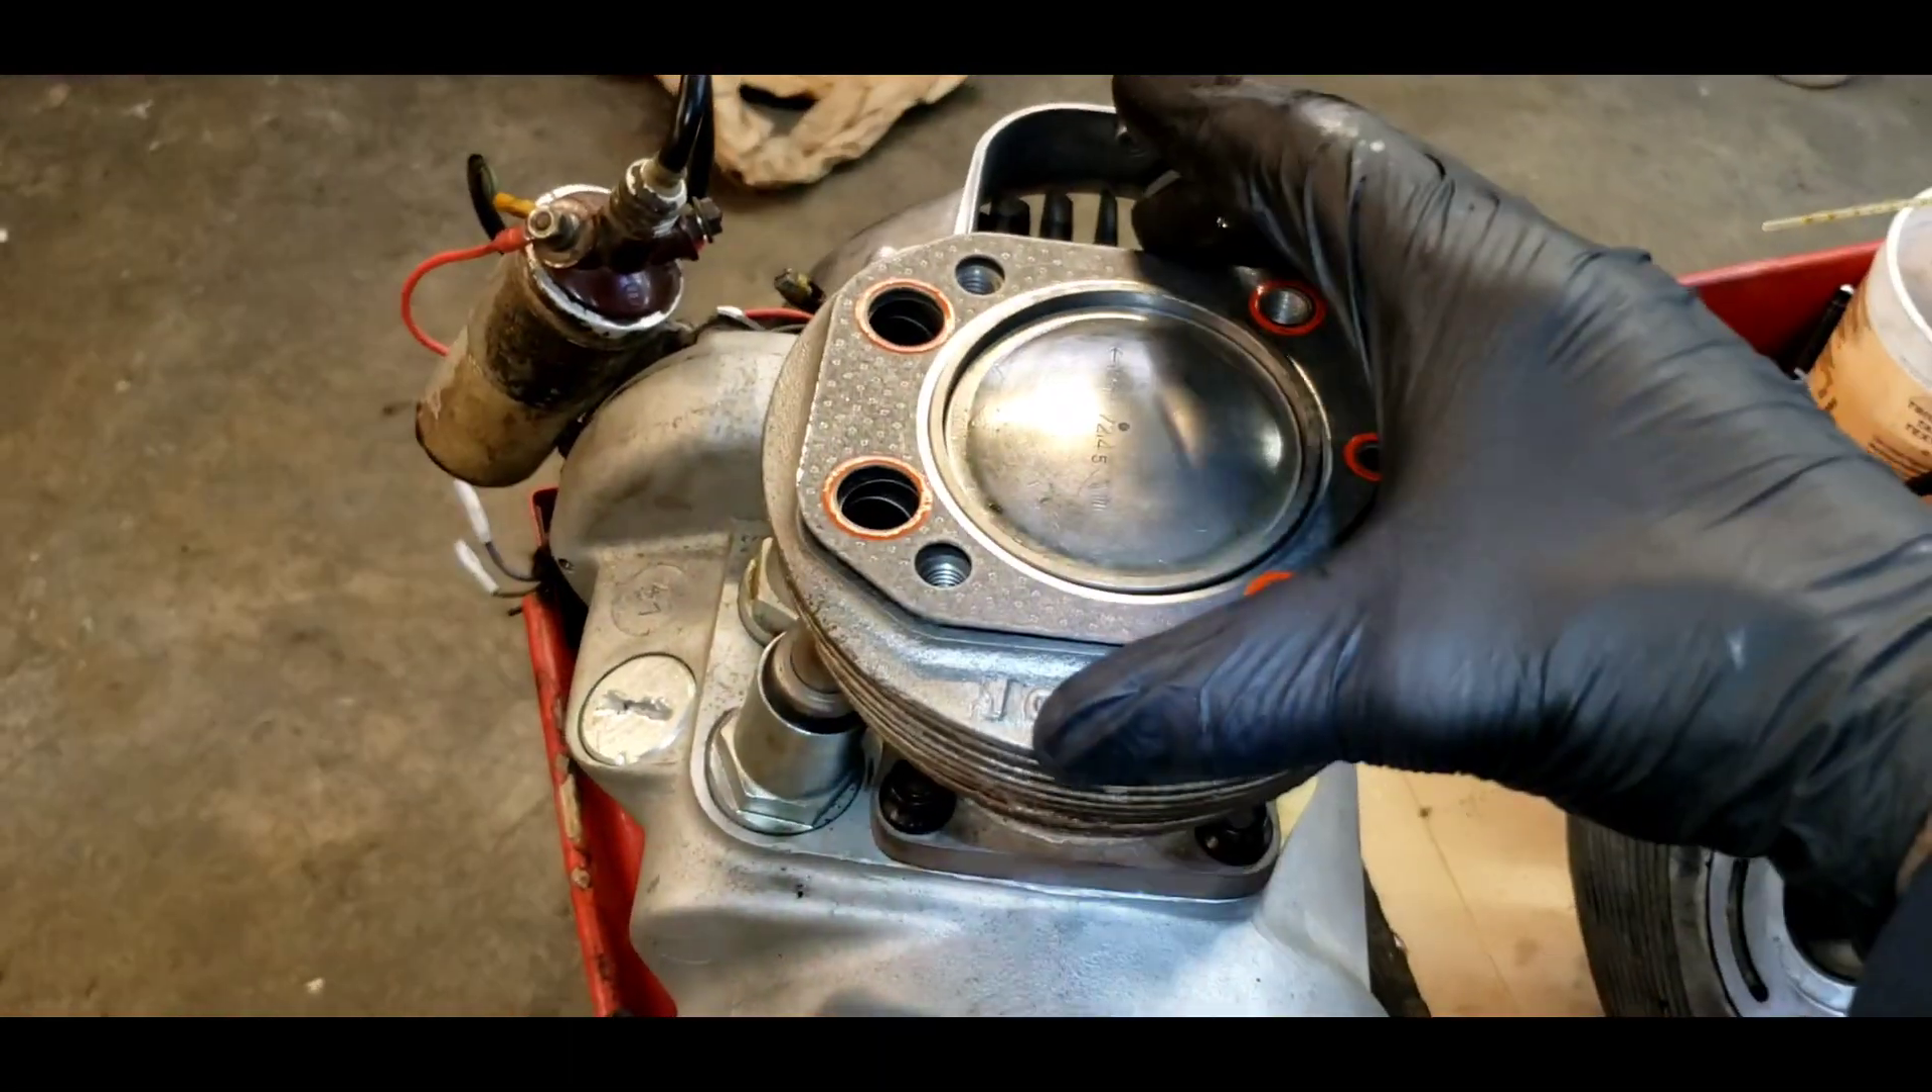We've got our head gasket on we've got our head sealing surface cleaned up.